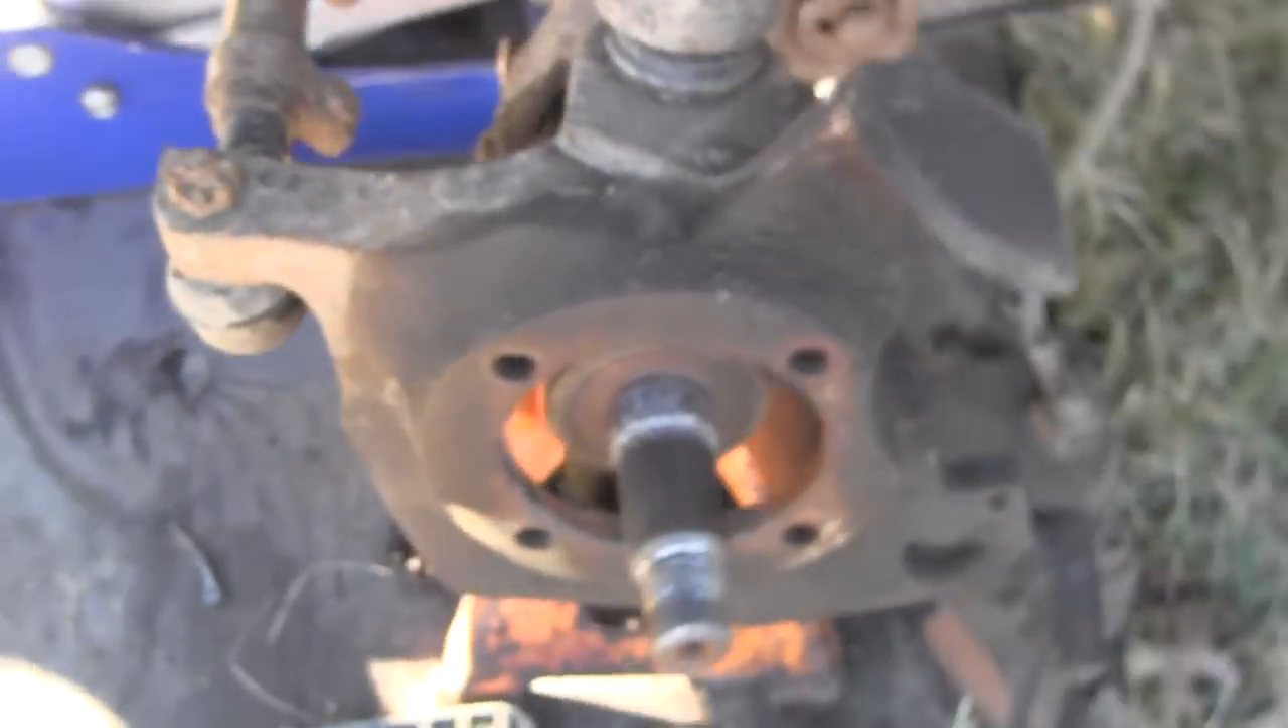We just got the shaft back in.